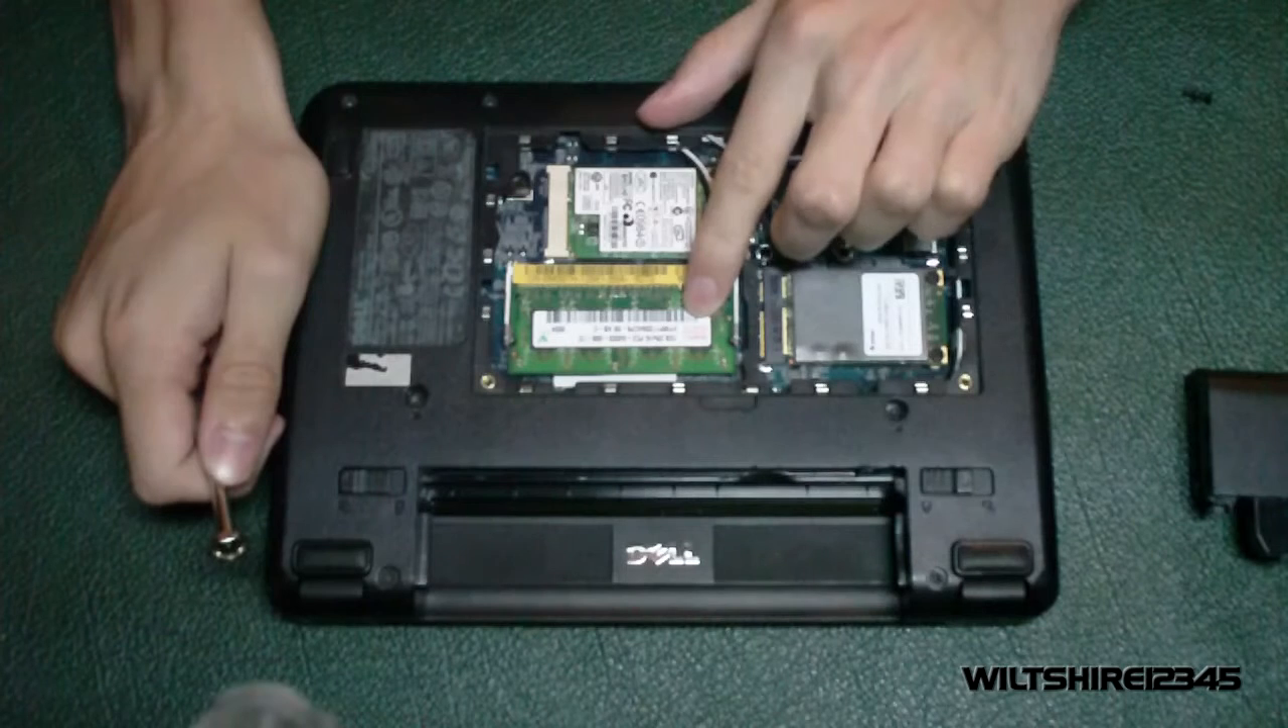And so the back panel is now off and as you can see we have our stick of RAM here, our Wi-Fi card and our hard drive.